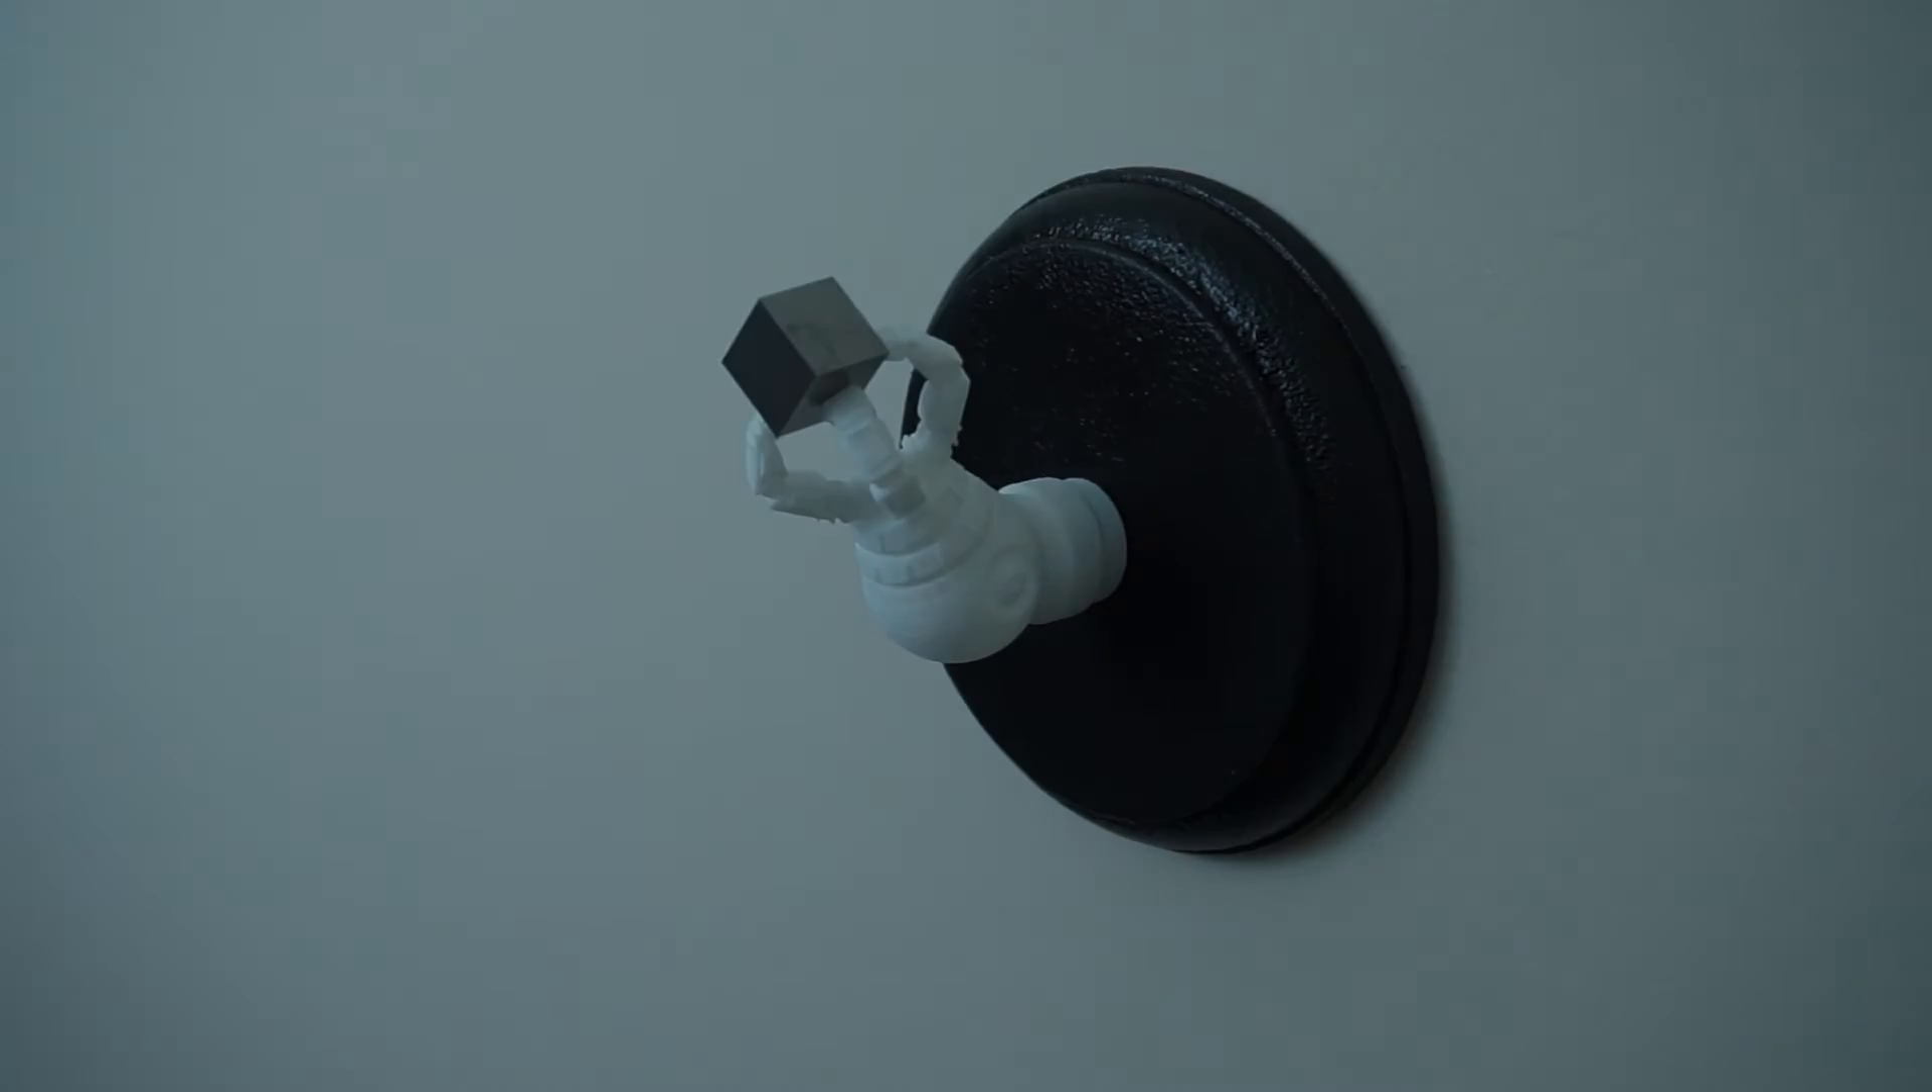The last thing is to put in the tungsten cube that I got from the kickstarter campaign and it fits right into the grippers.